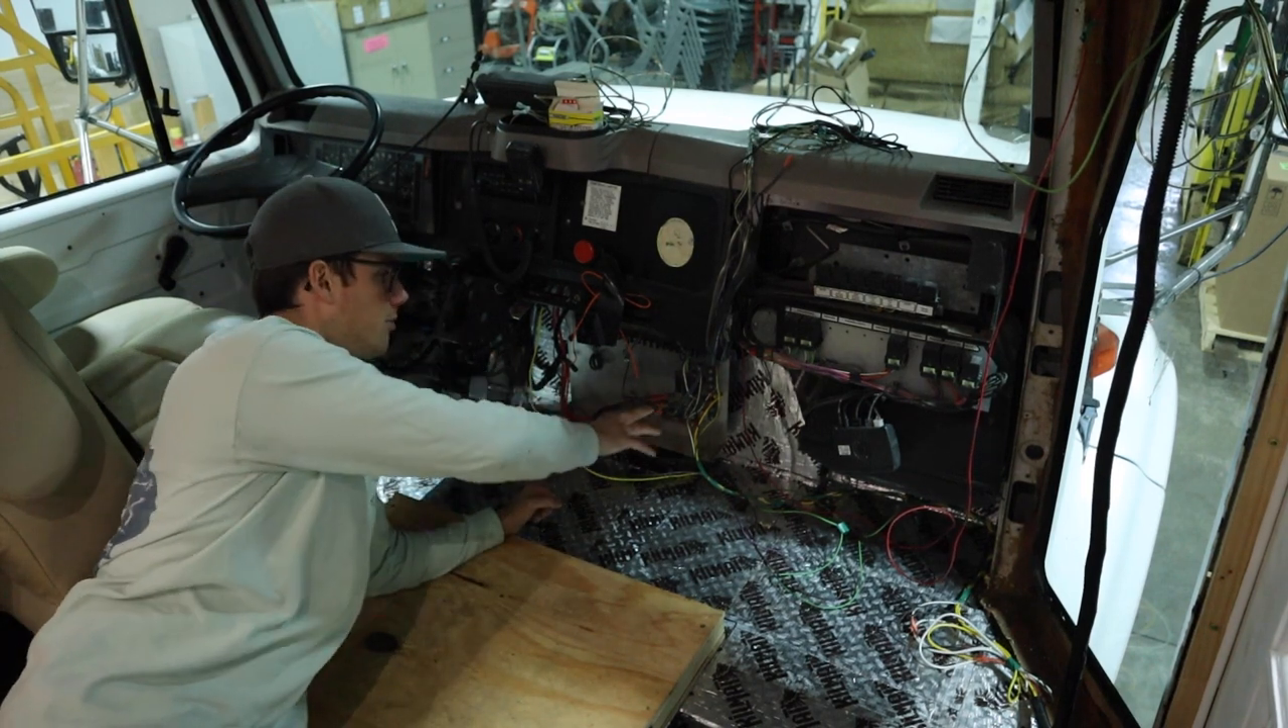You can see we've still got some wires here dangling.